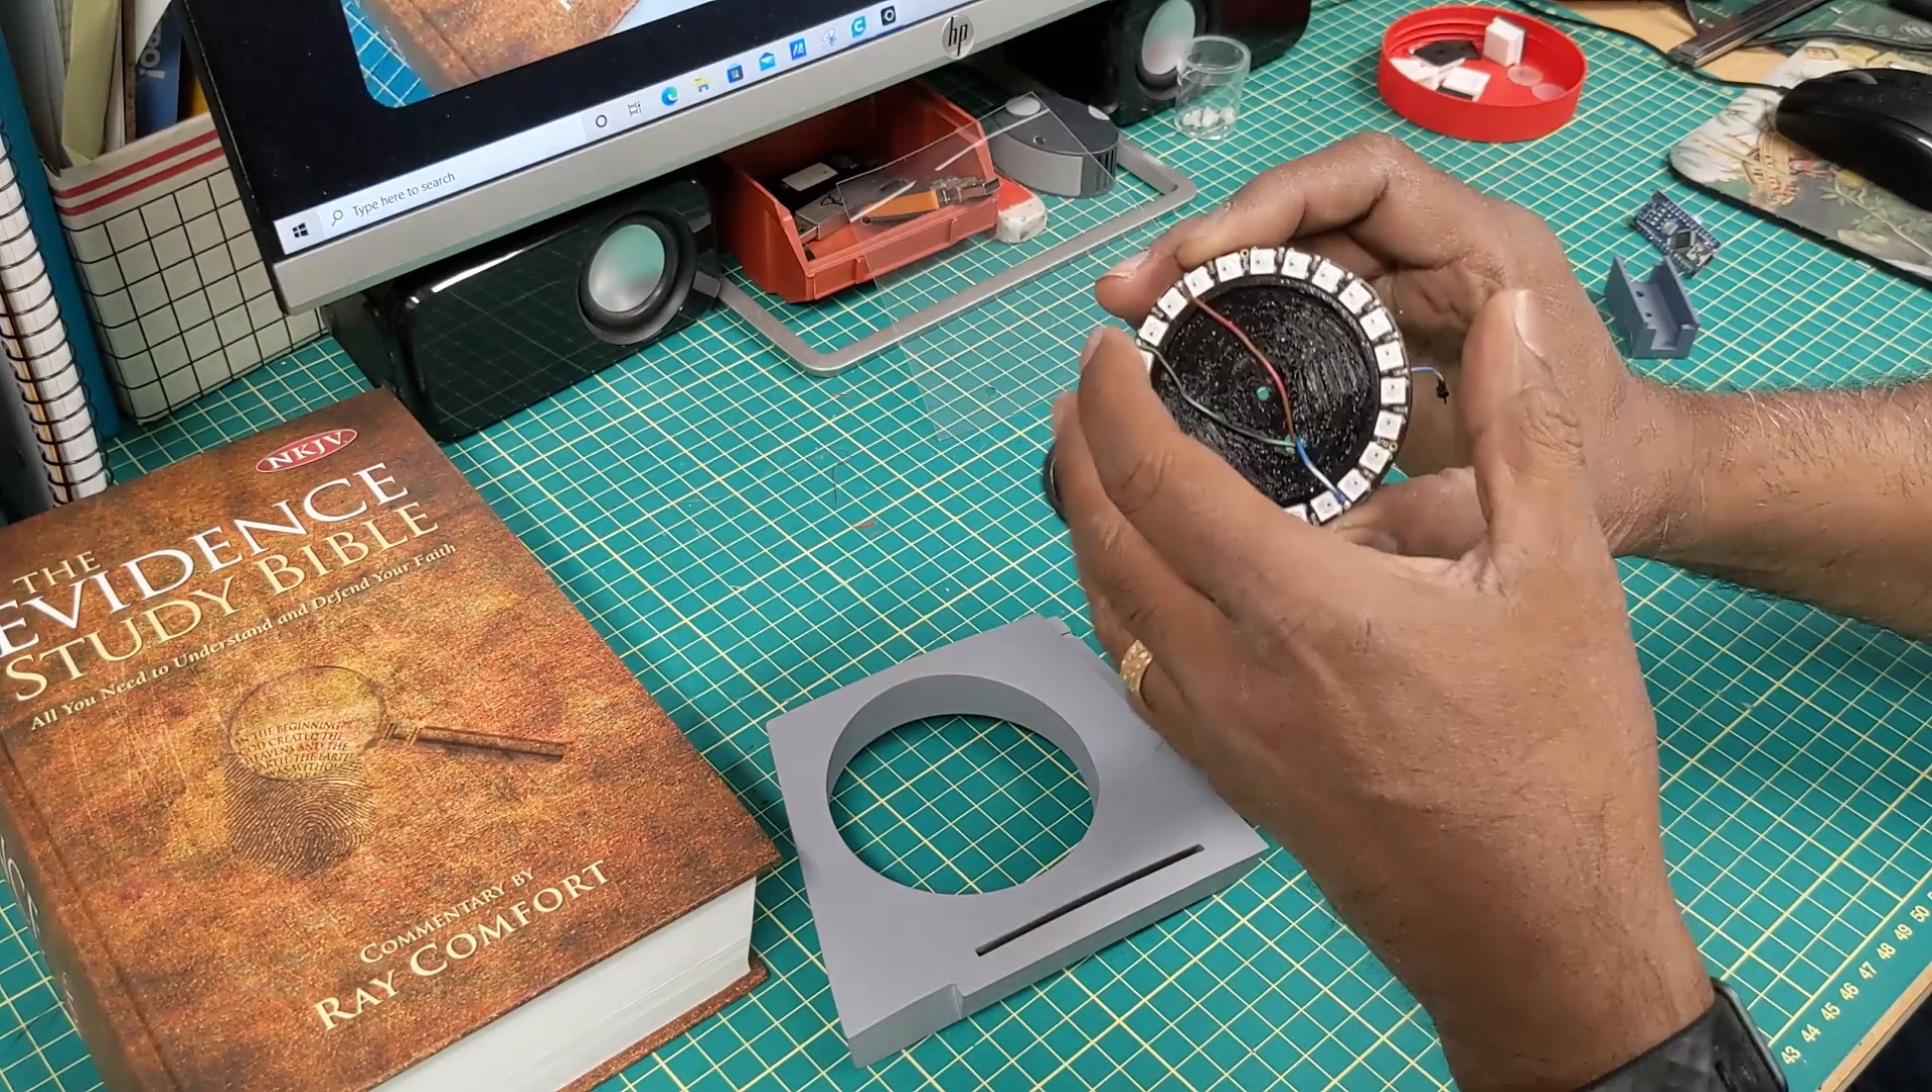That's a 24 LED NeoPixel ring and I've got it mounted to this piece of this housing.